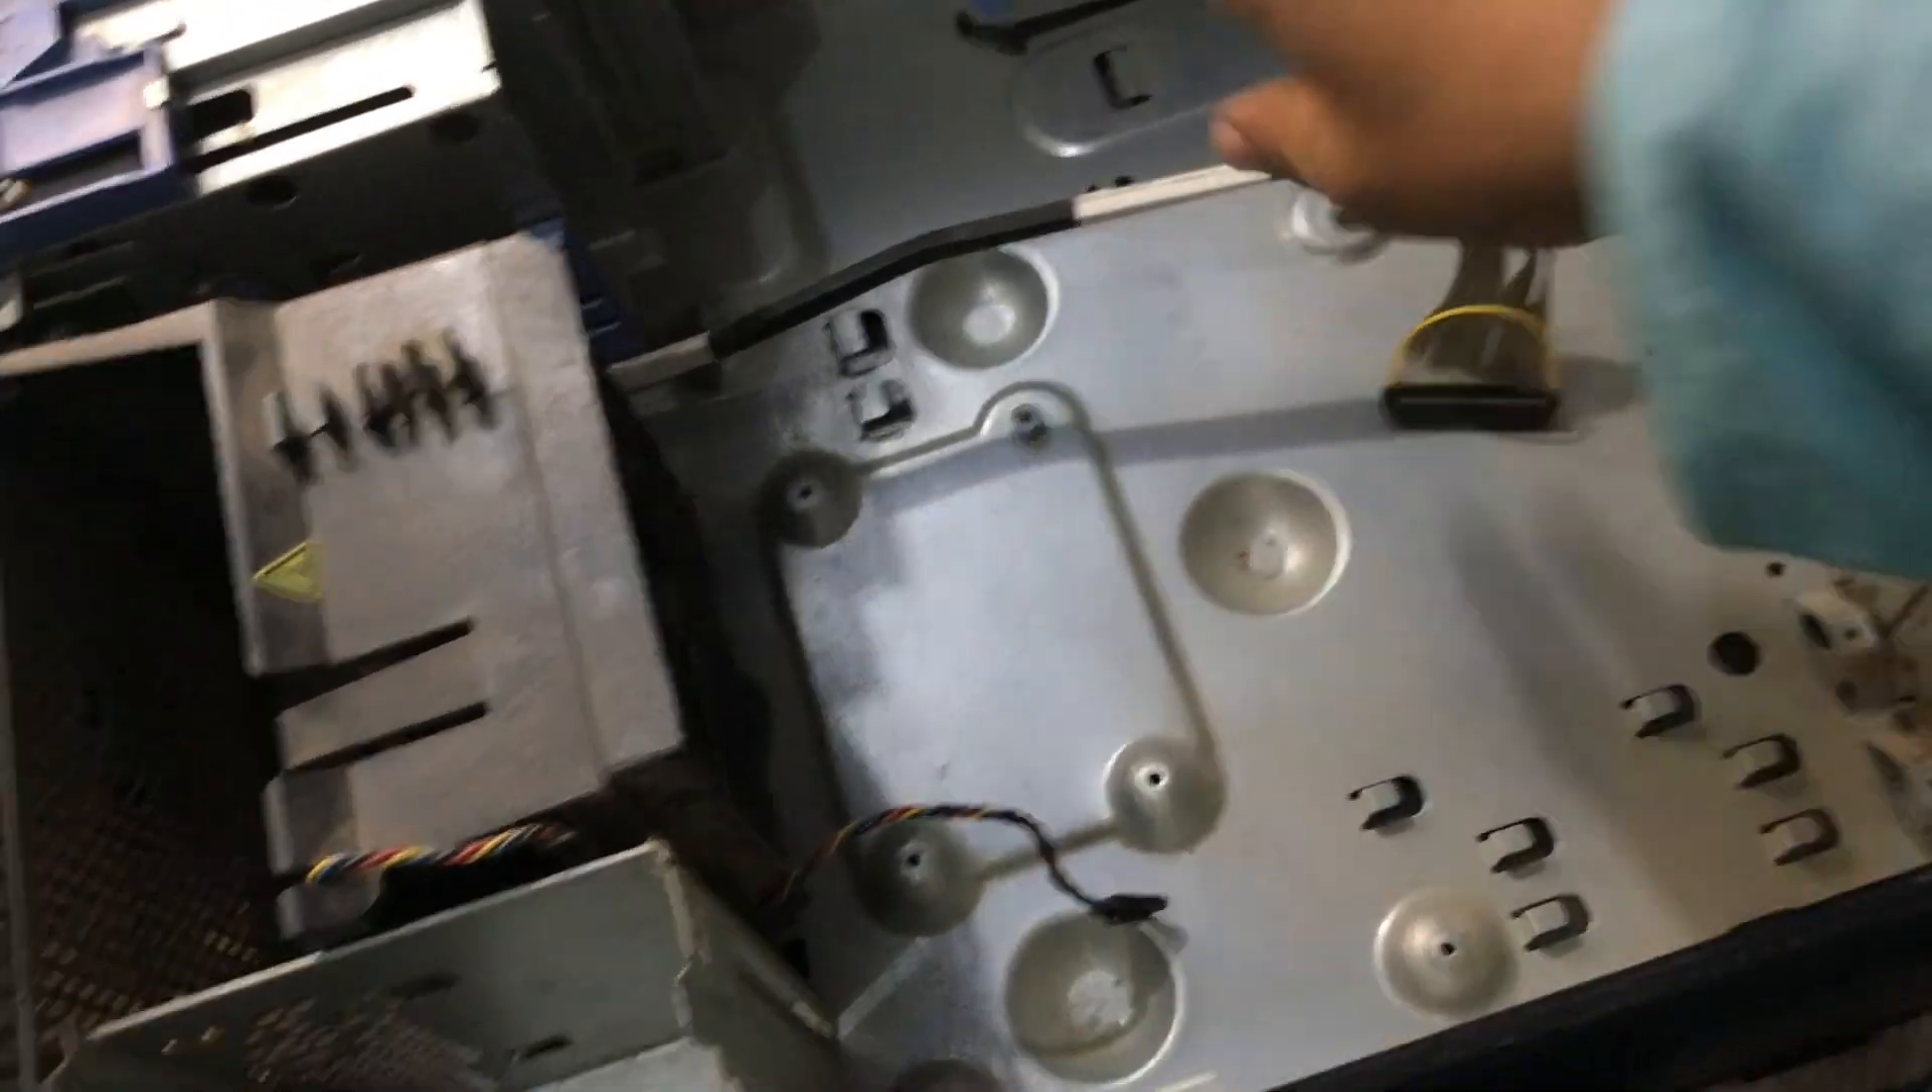यह डबा बिल्कुल खाली है इस पर हम फिटिंग करेंगे।